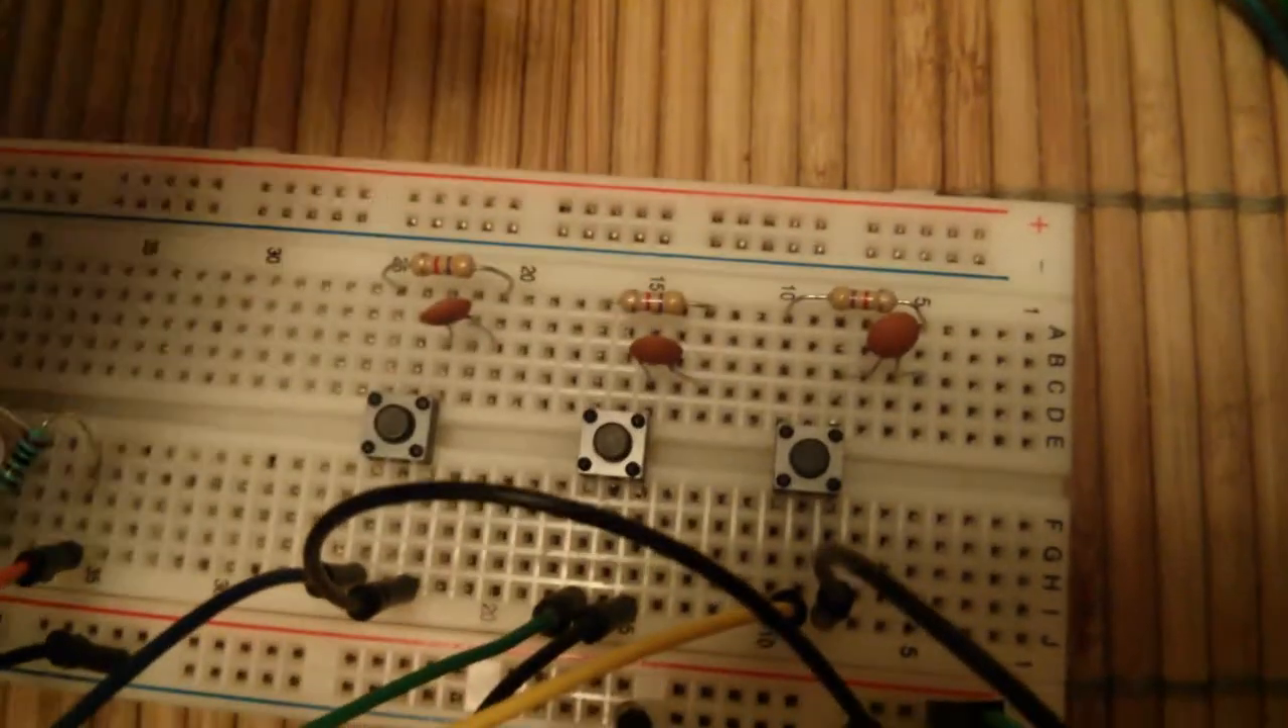Okay, in this part of the demo we've replaced the selector, the five position selector by some tactile push buttons and a small RC filtering circuit to try to do some hardware debouncing.